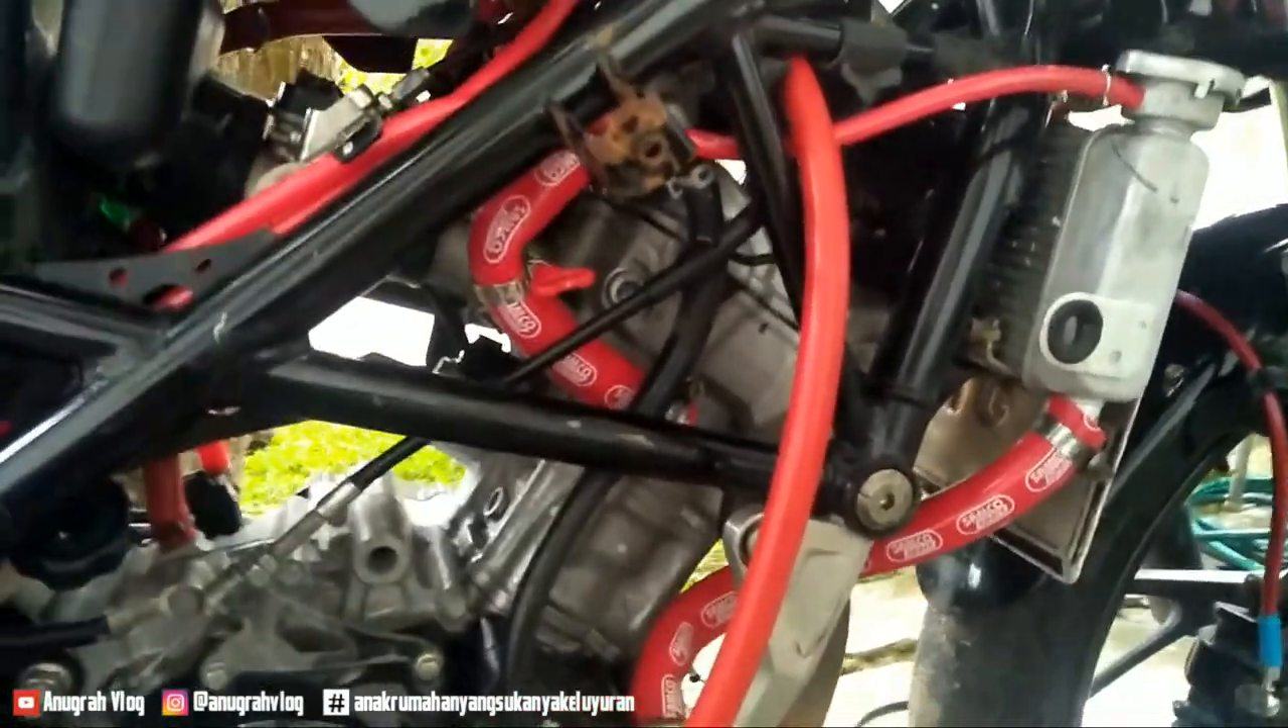Nah jadi ini selangnya udah kepasang semua selang radiator selang ini selang hawa.